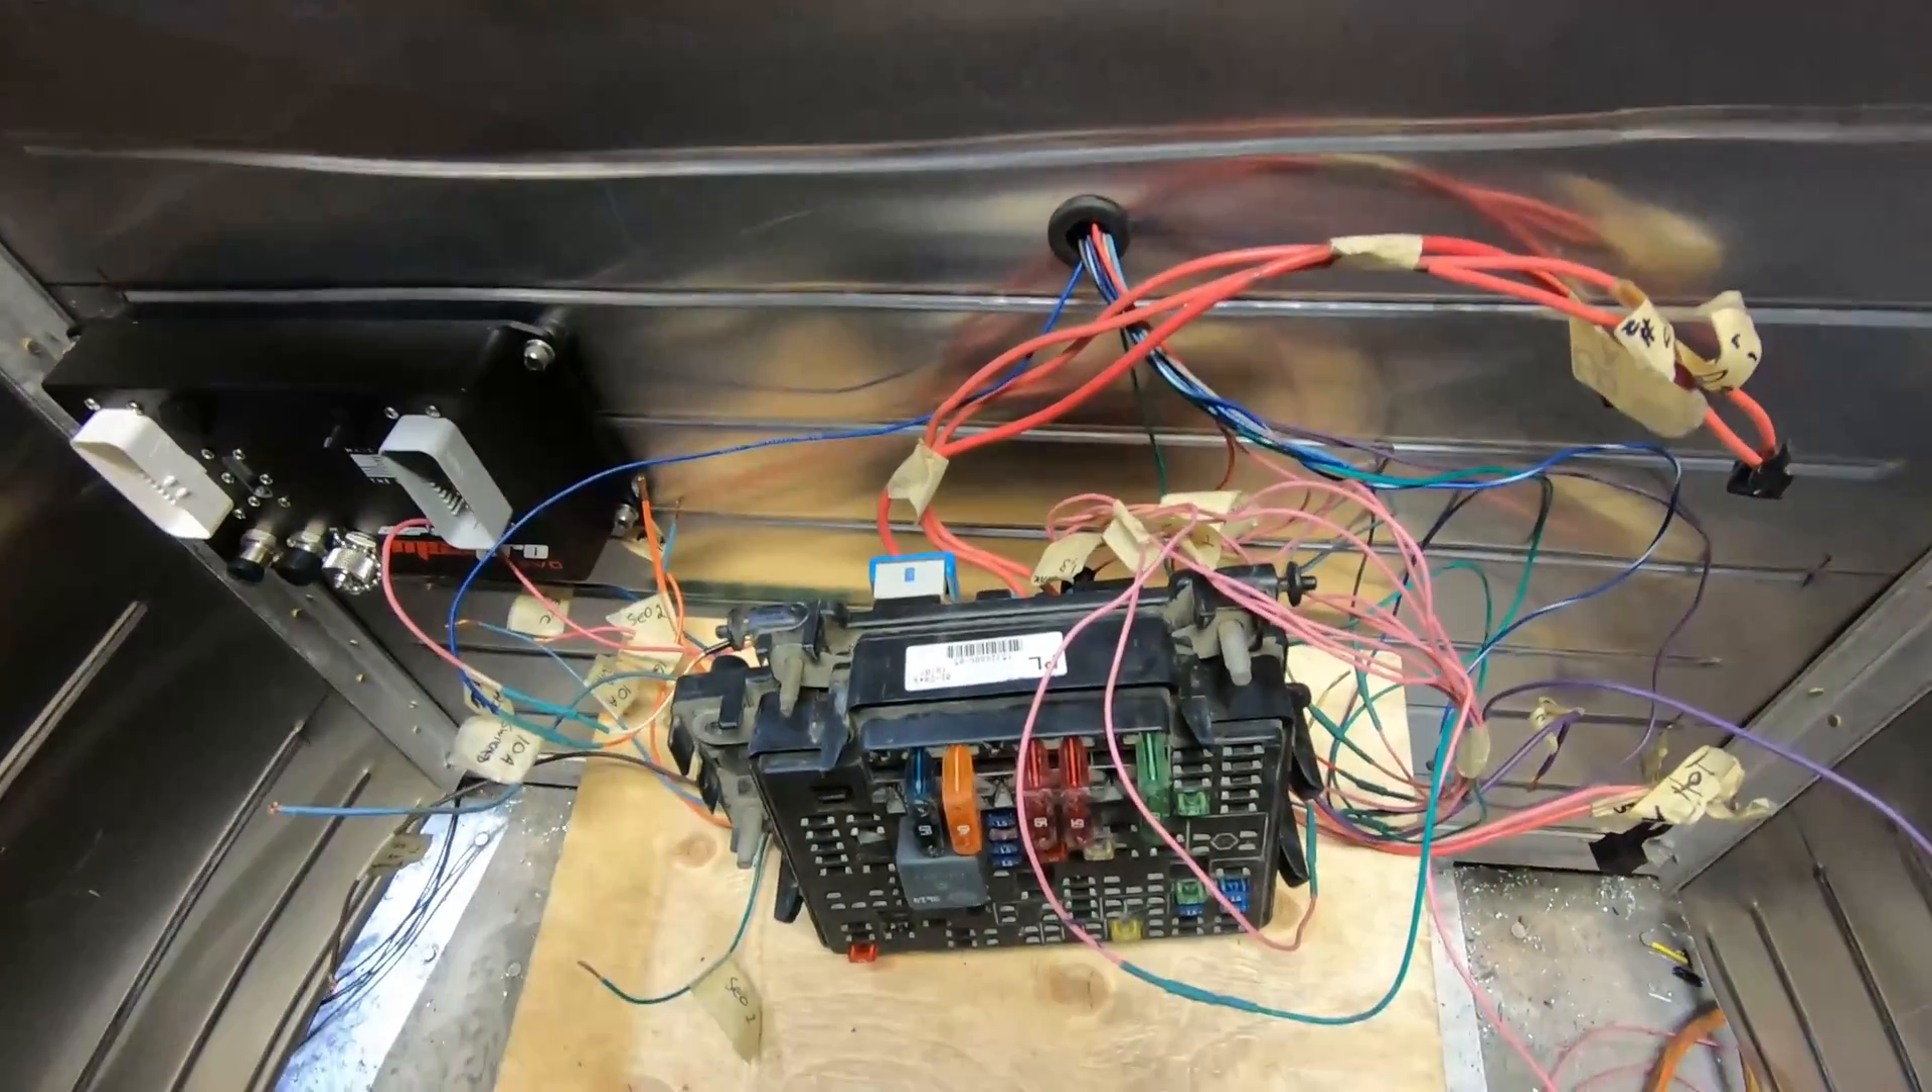There is still a fair amount to do on this wiring still.